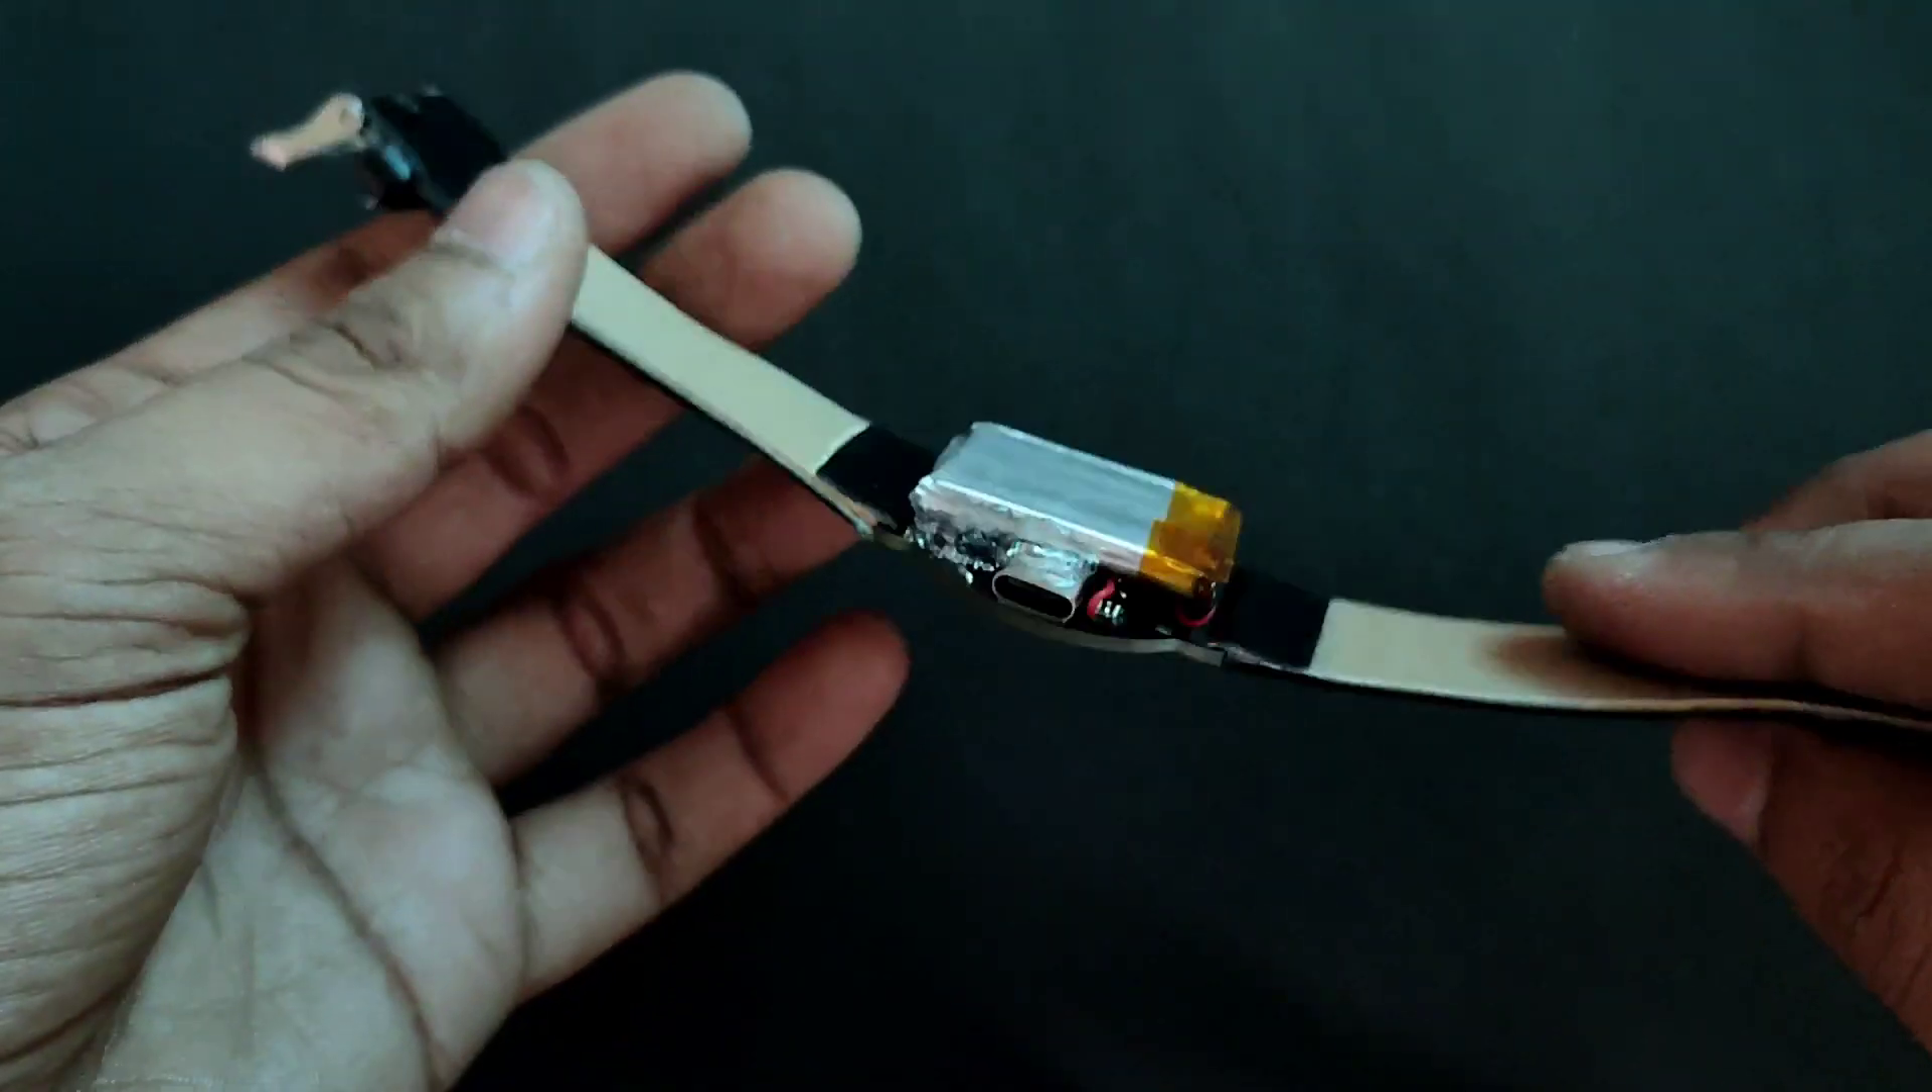As you can see I have connected the belt with our PCB.